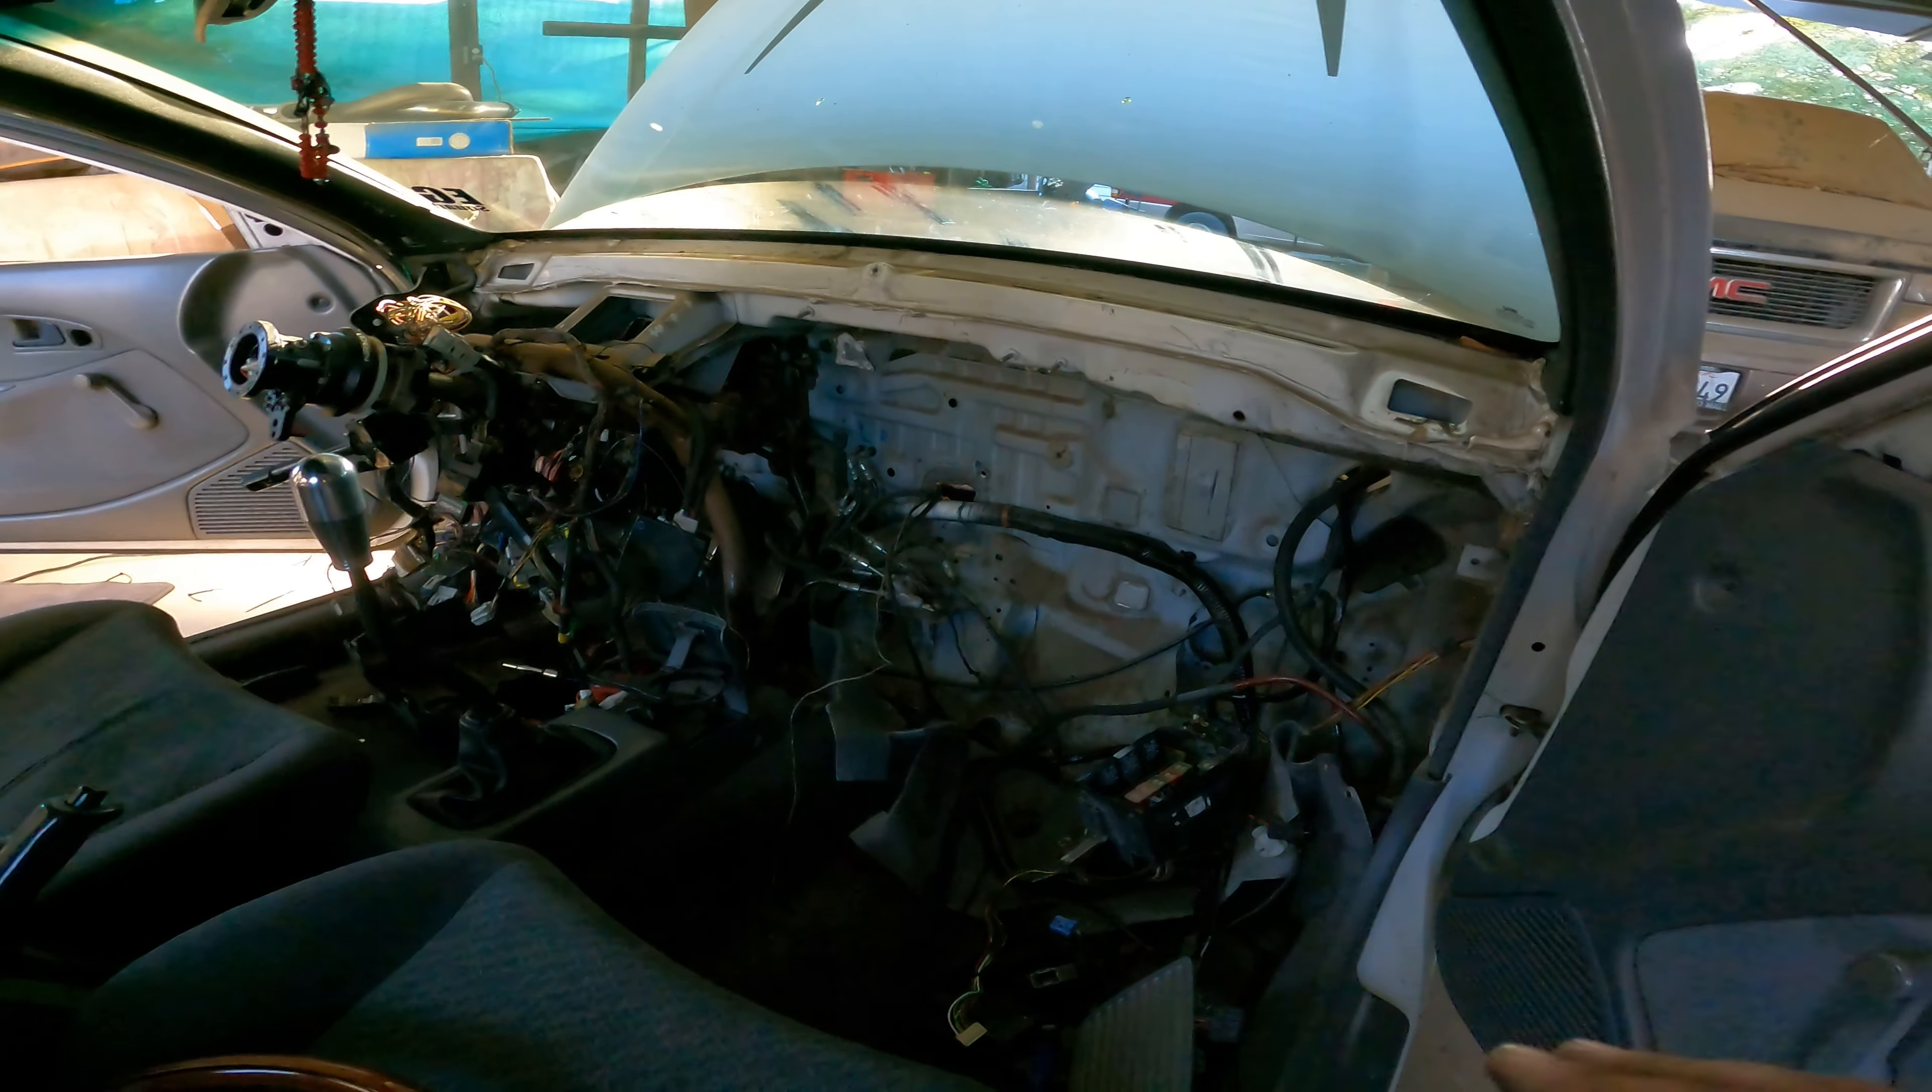All right, the dash is out.